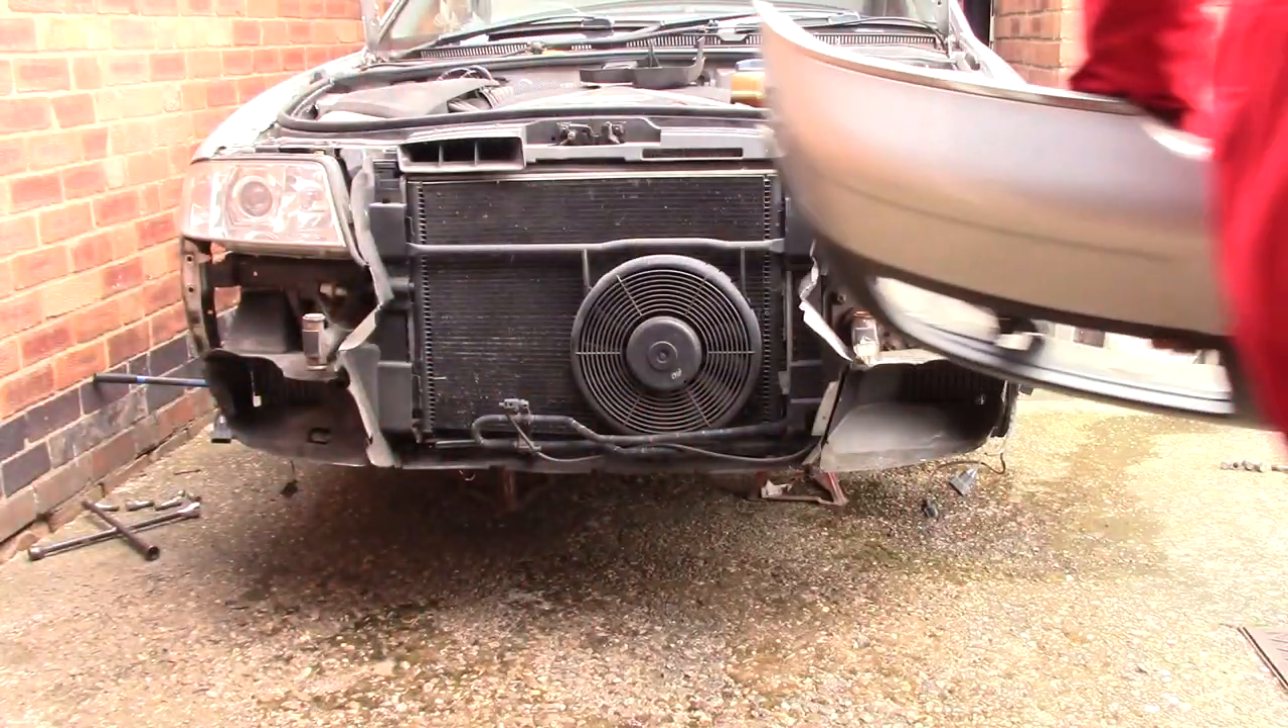With the bumper removed, I can now take out the headlamps.